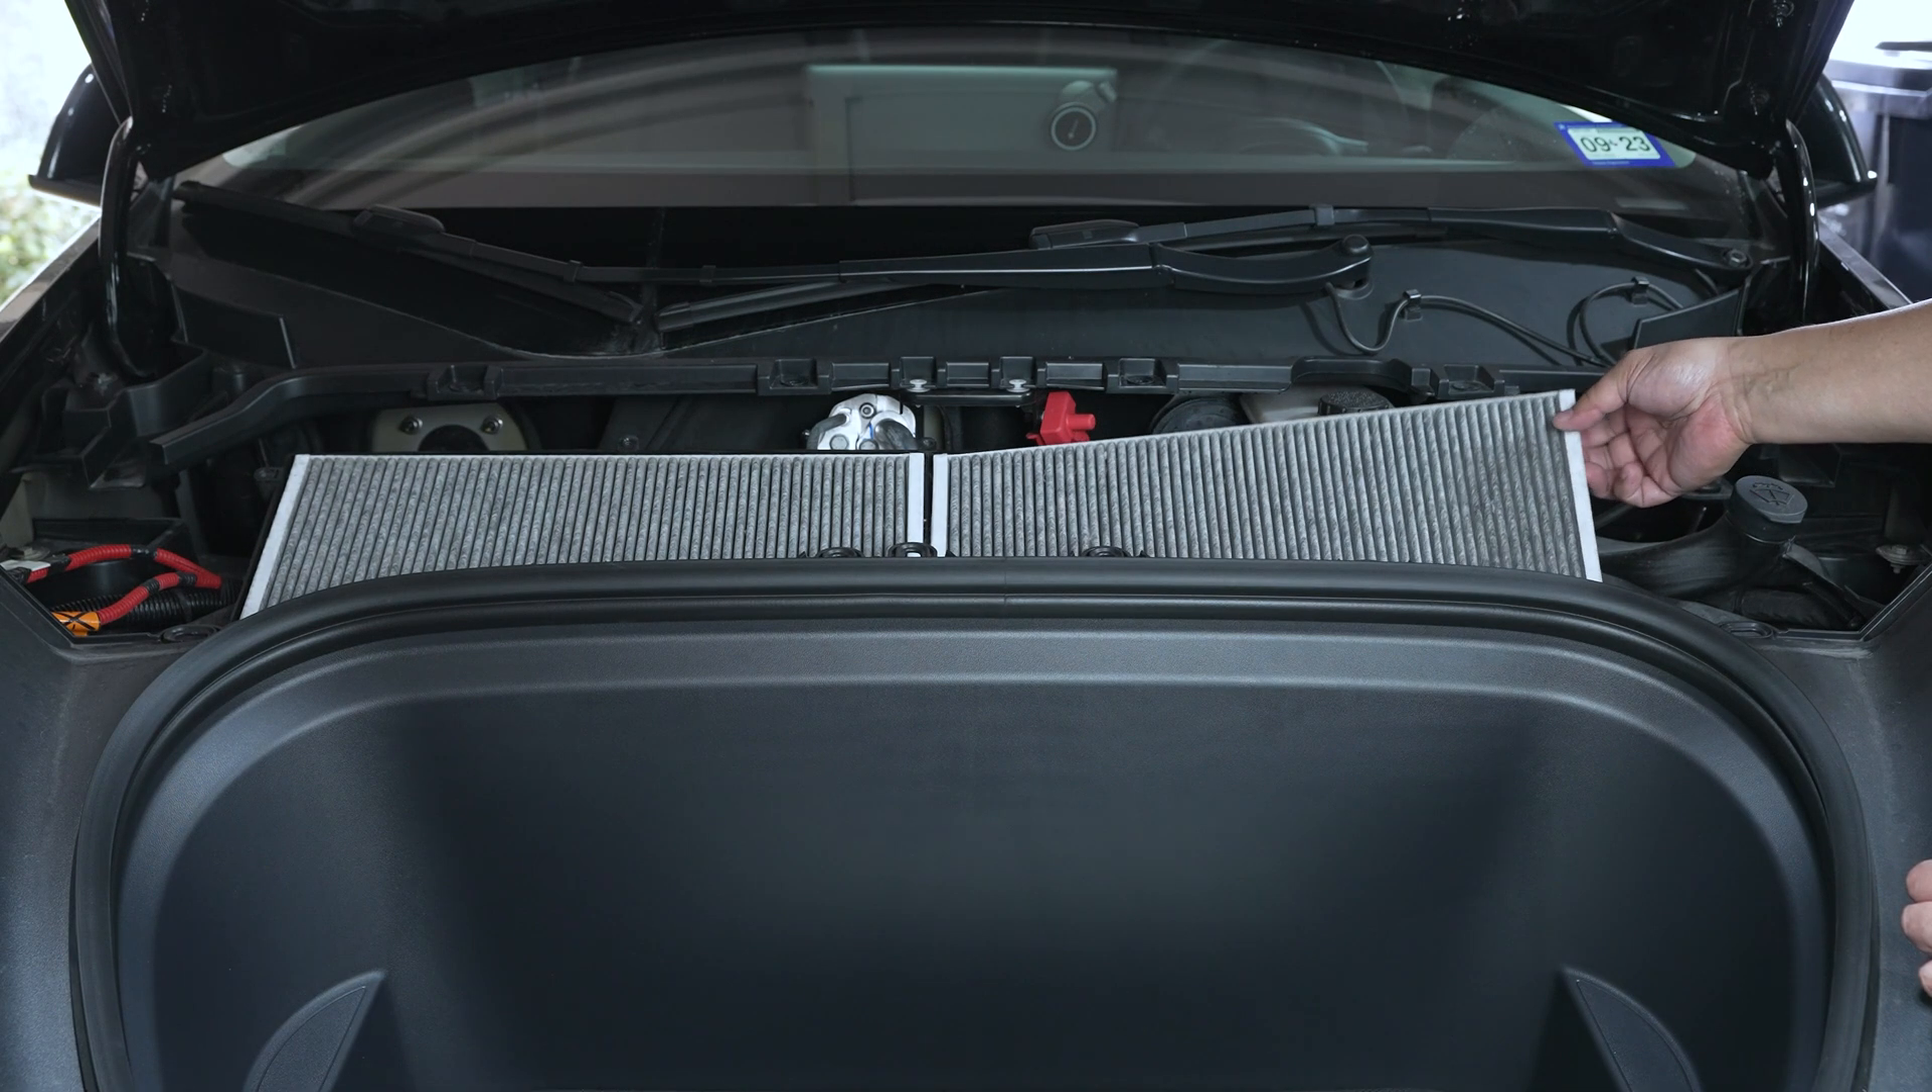Now we have access to the filters.